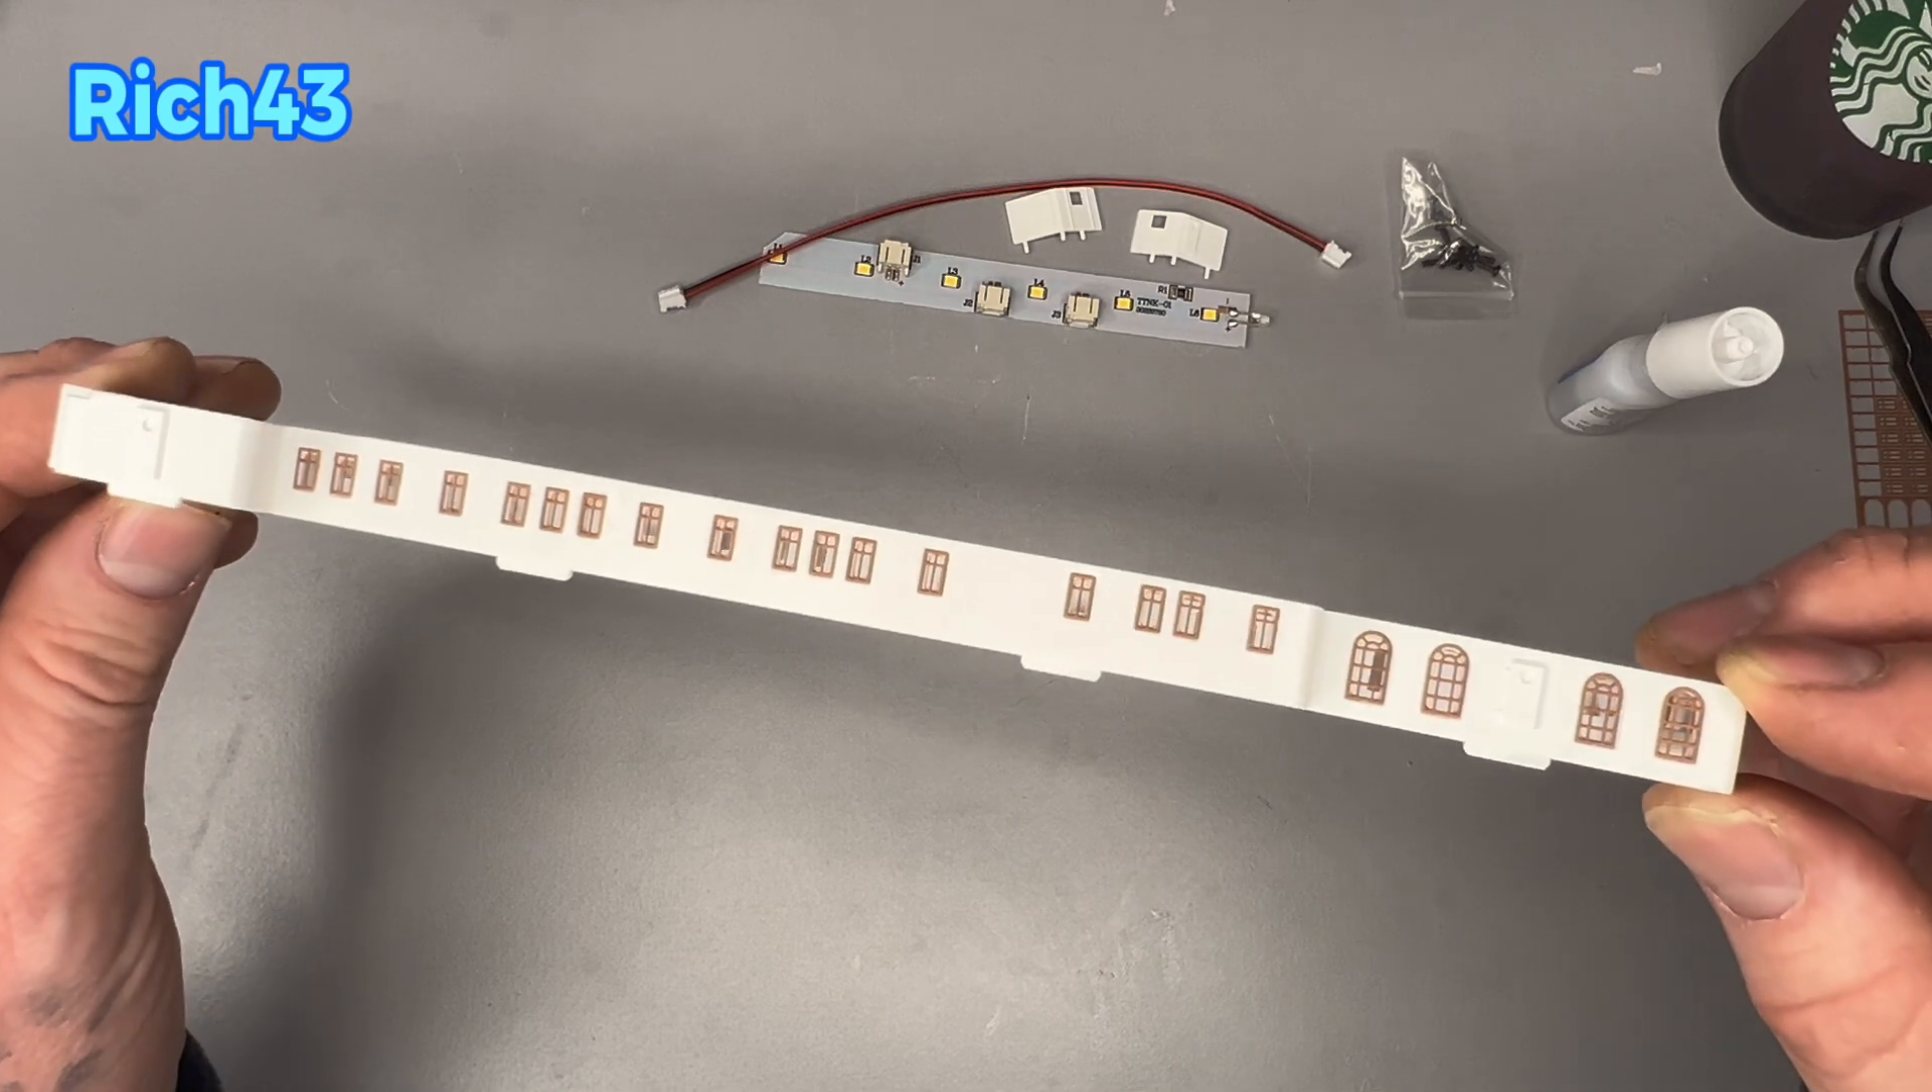There you go that's one side done at the first class entrance all those windows being put in.